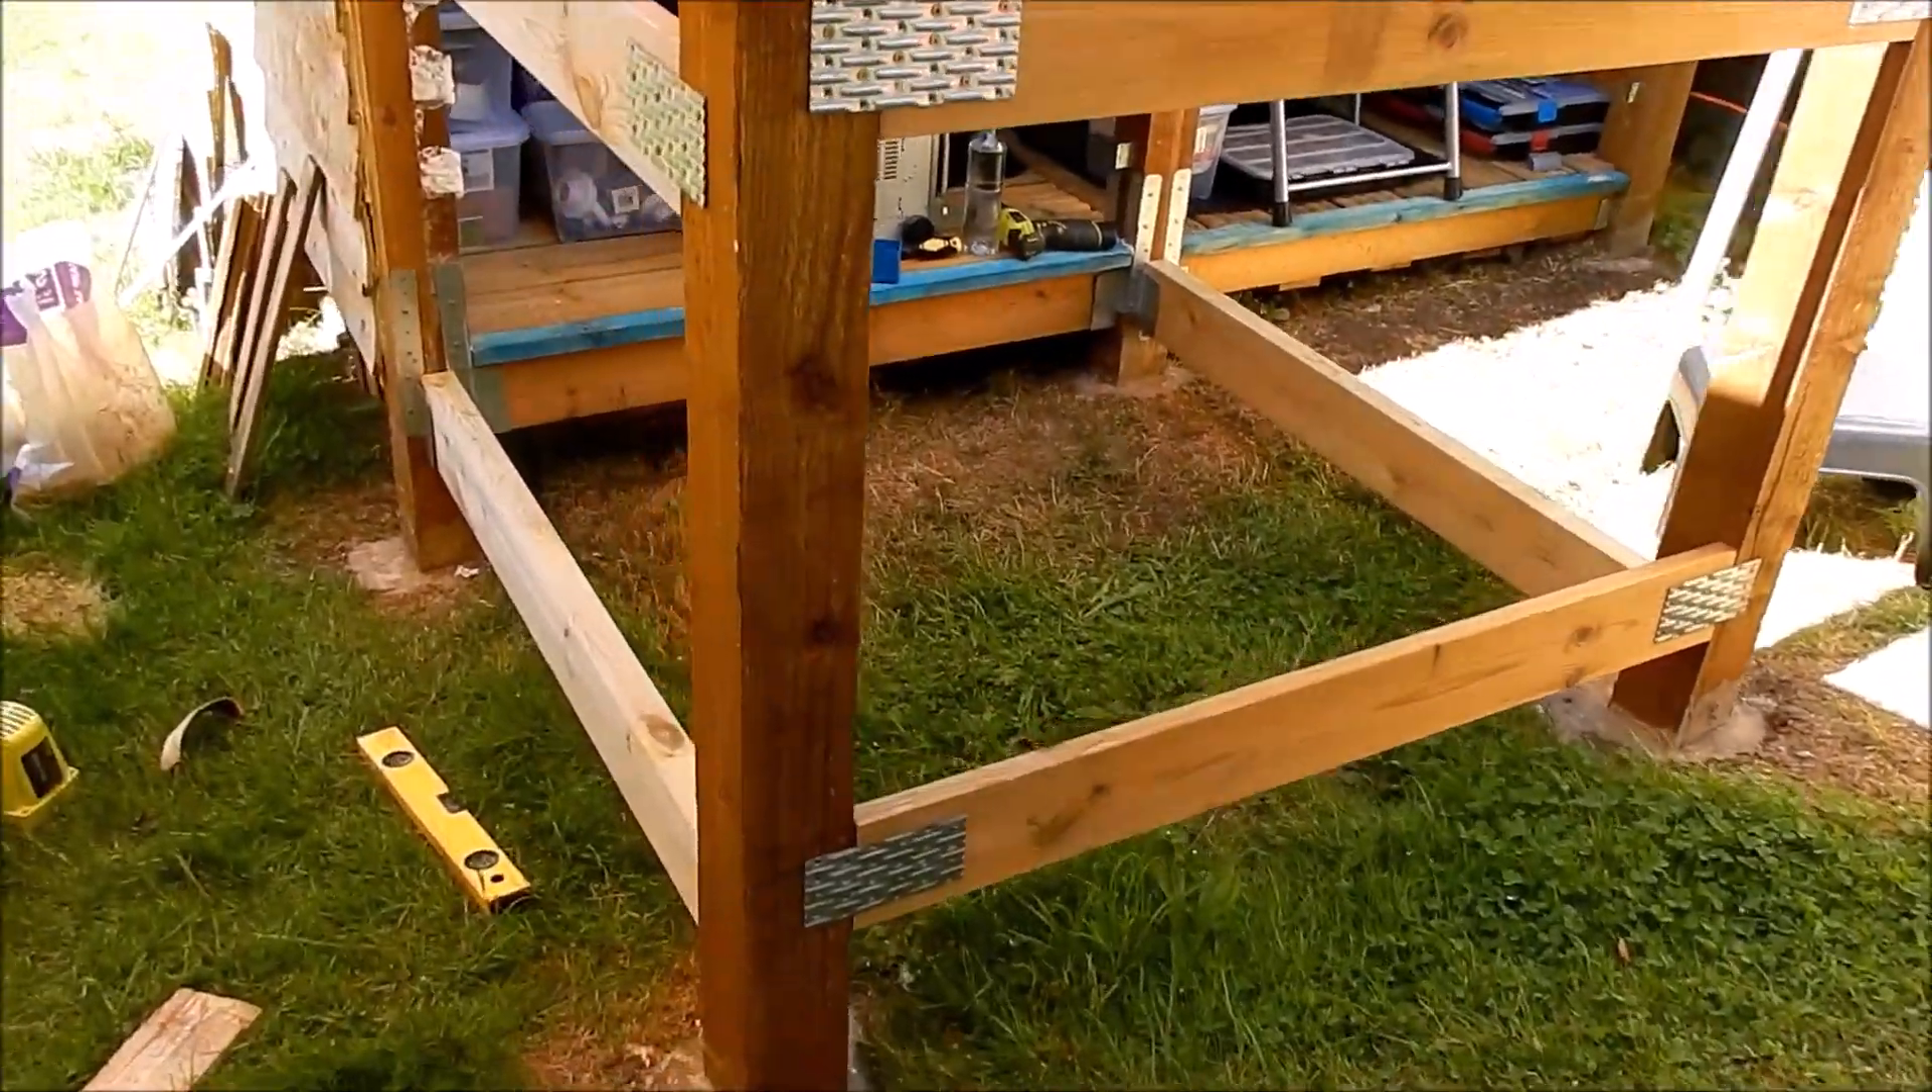I've had to strip both panels off this end and I'm now working on a new floor and you can see I've put two of these quite chunky five by twos.